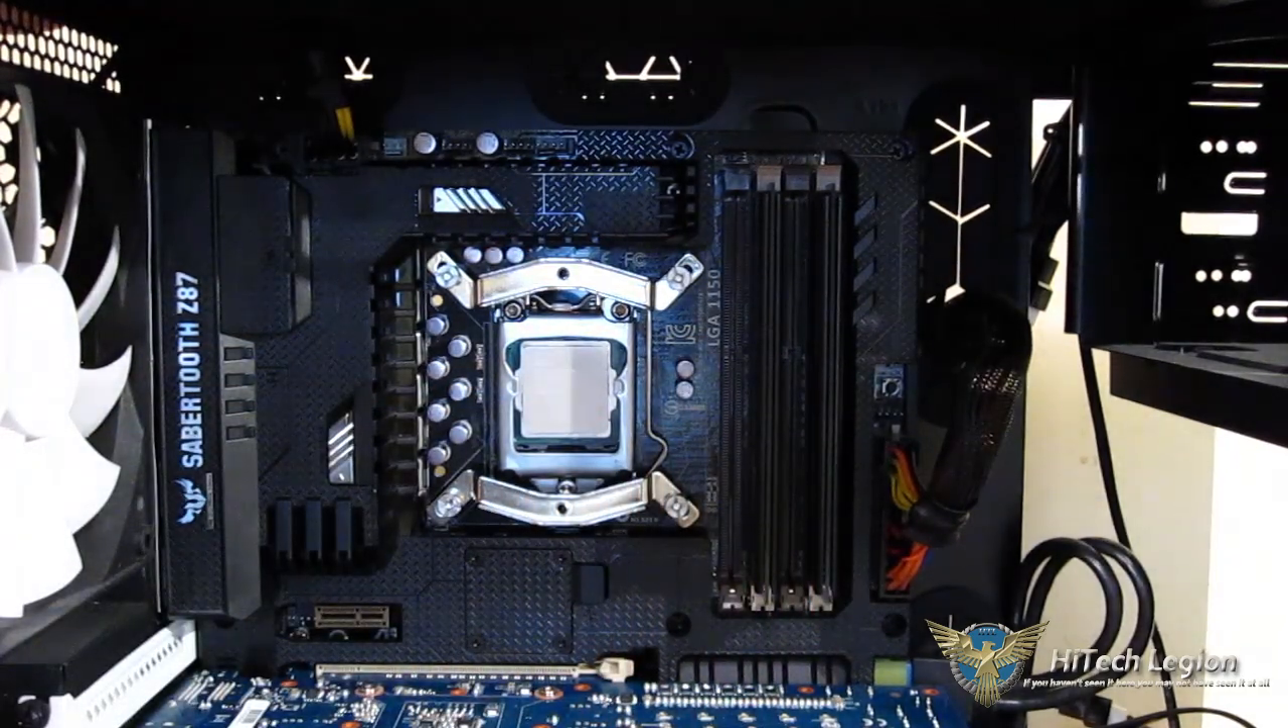And mount points are all in place and we're ready to put the cooler in.